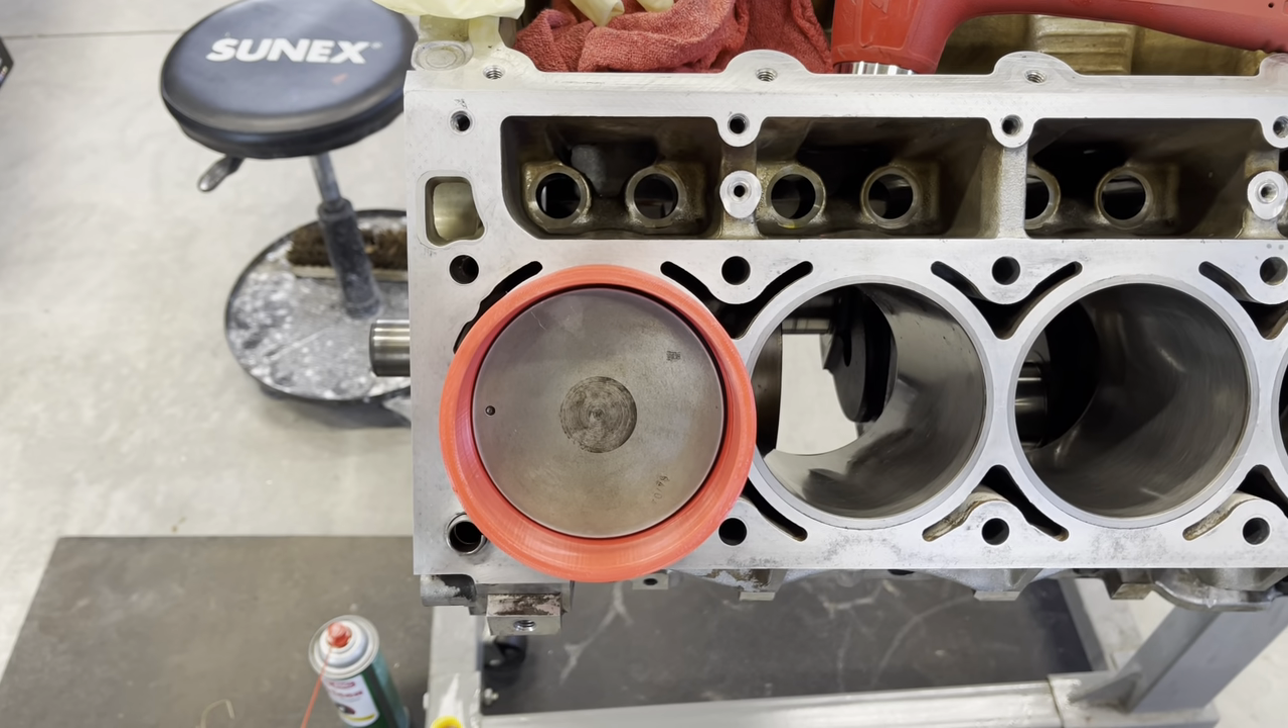As you can see i've got the number one piston started in number one cylinder i've got my piston ring compressor installed on here as well.